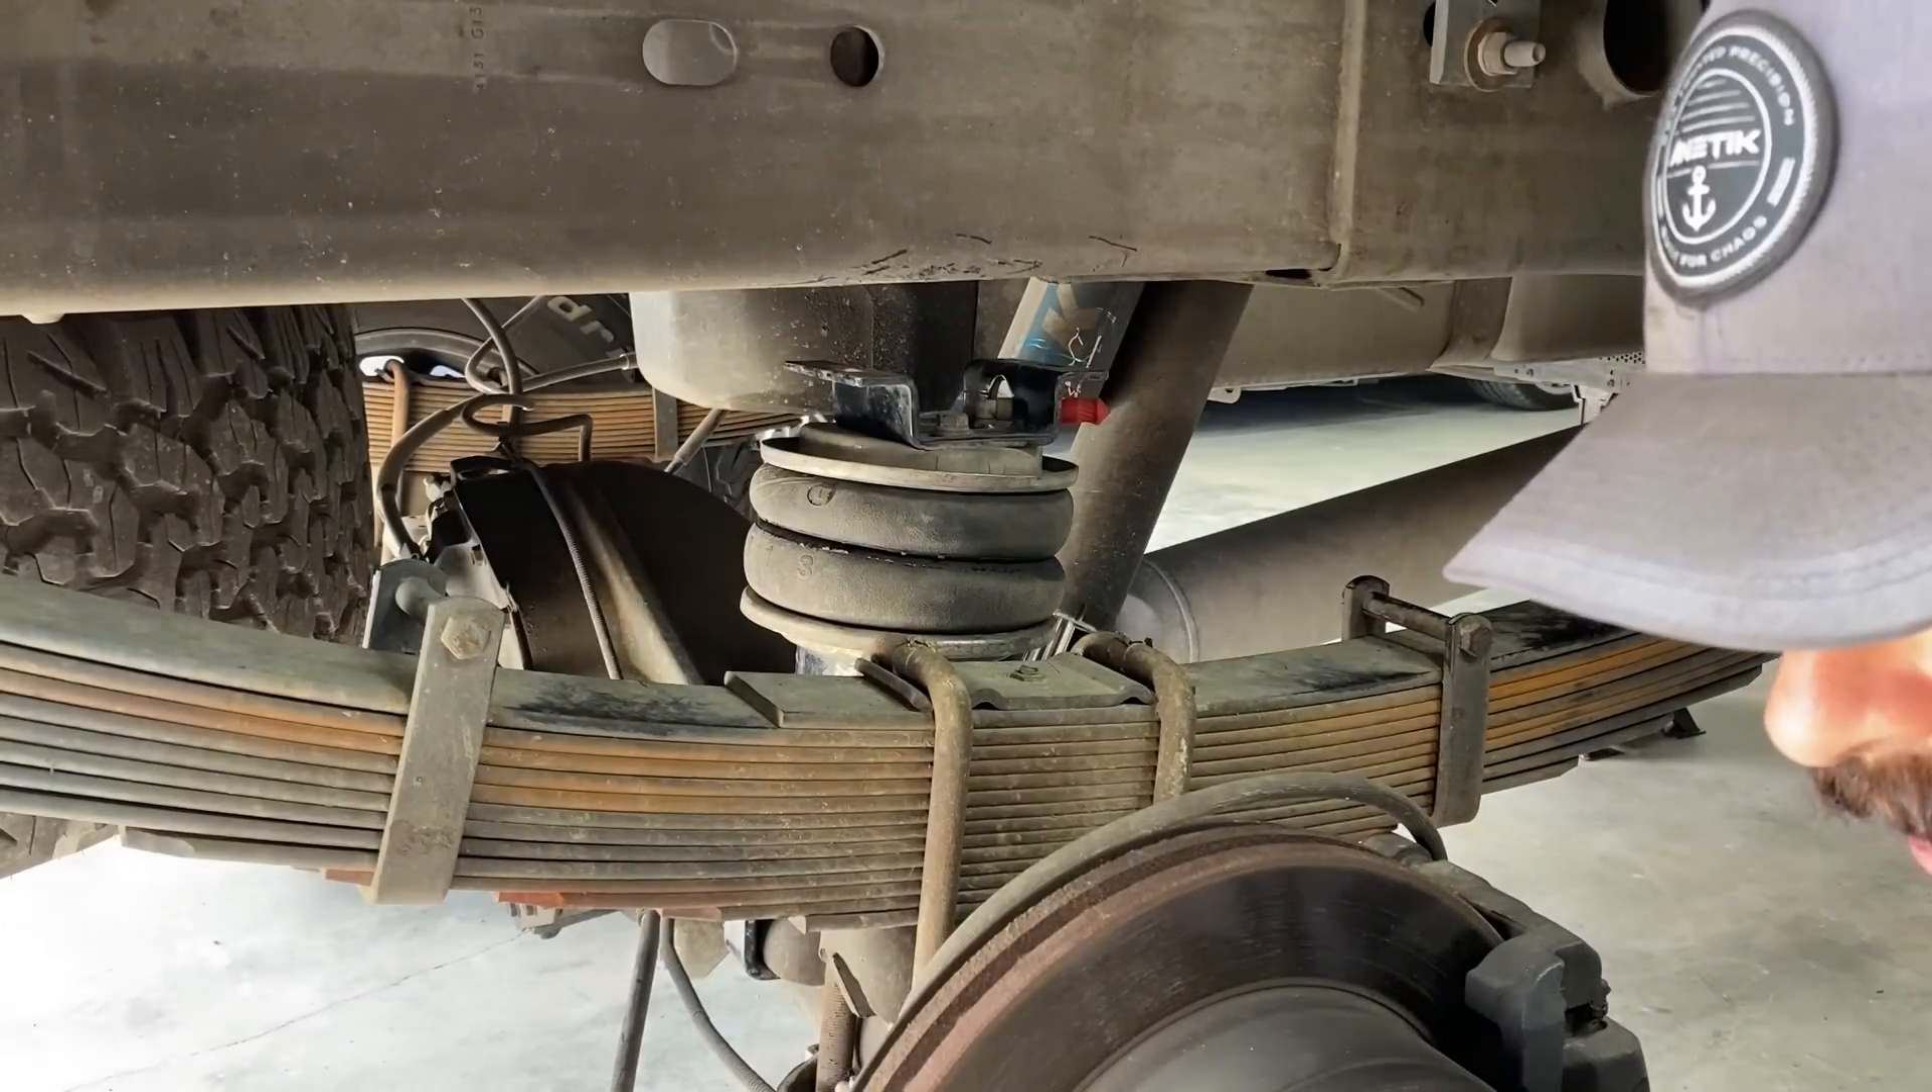So while I'm waiting to hear back about the welder, I got the rear wheels pulled off and I'm working on getting my old airbags installed back on the truck.